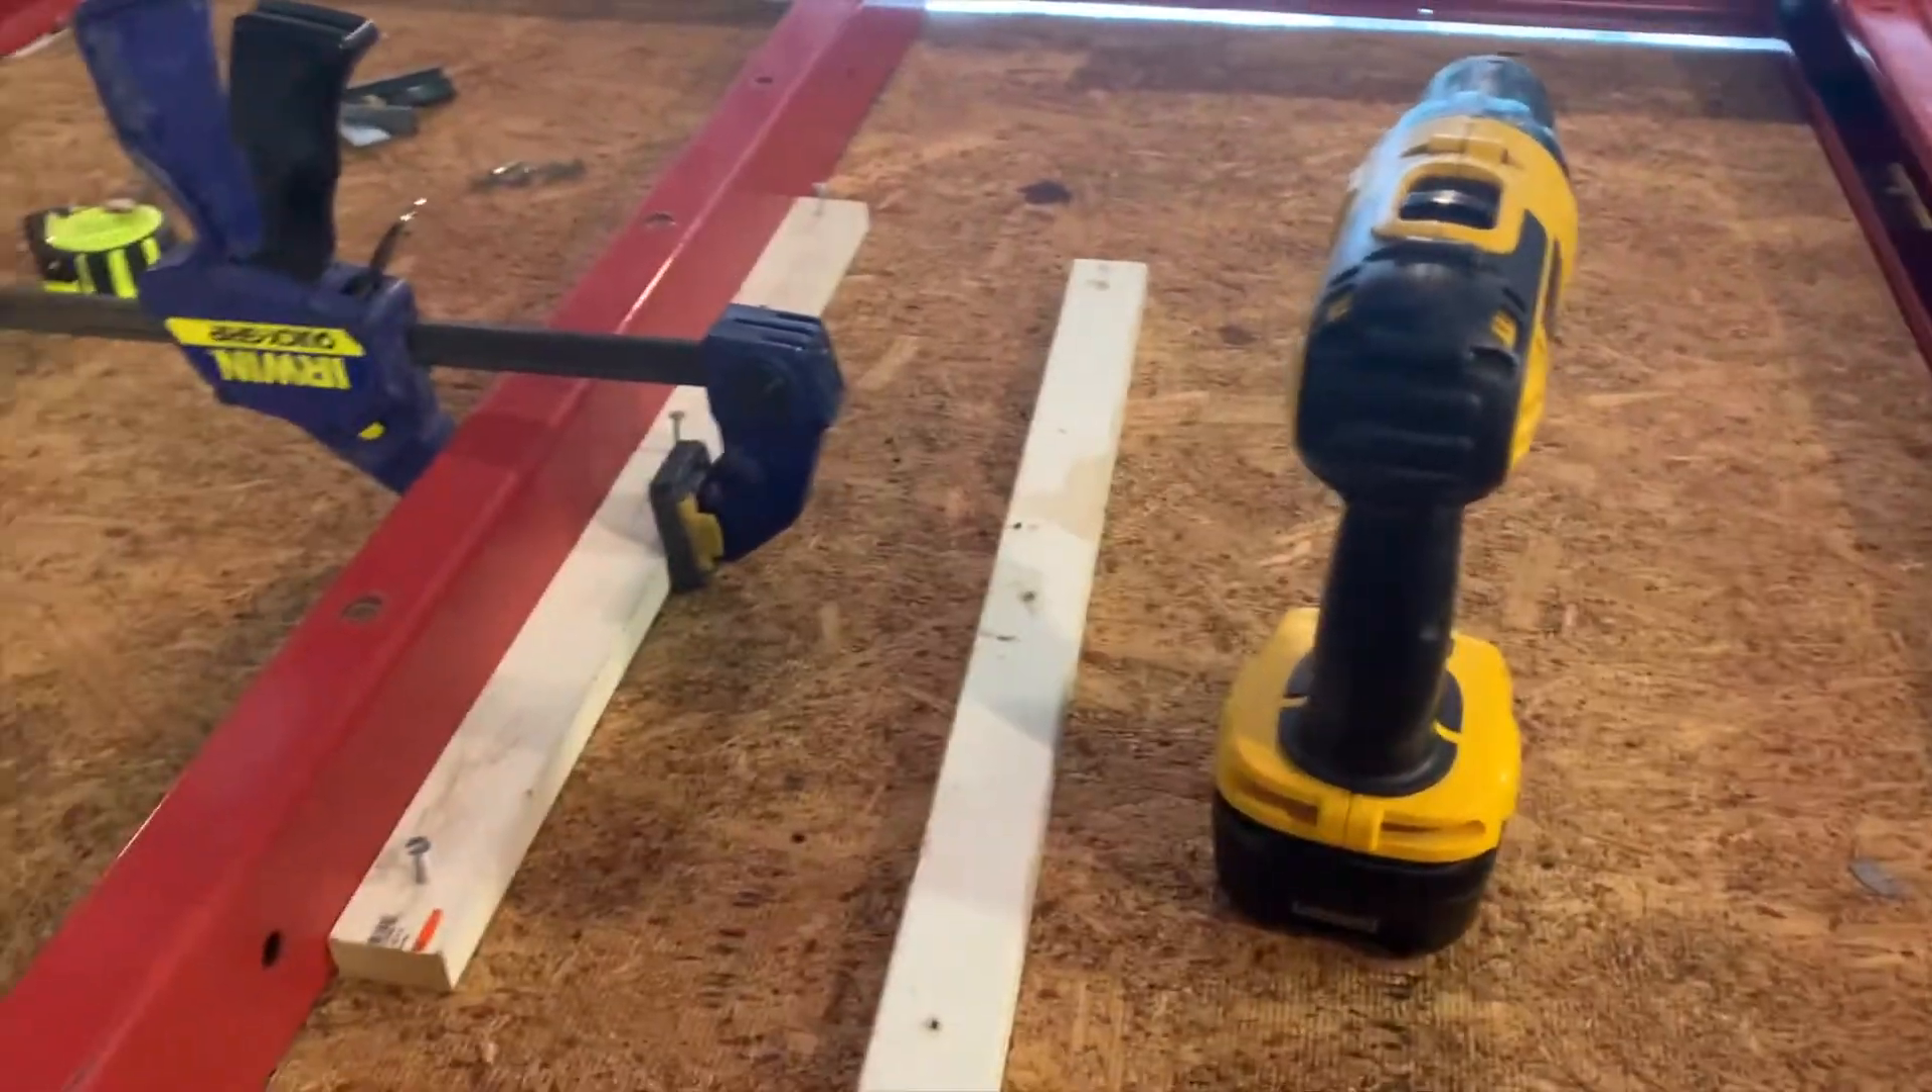I've got my wood slats cut and I've got them butted up against the beam here.